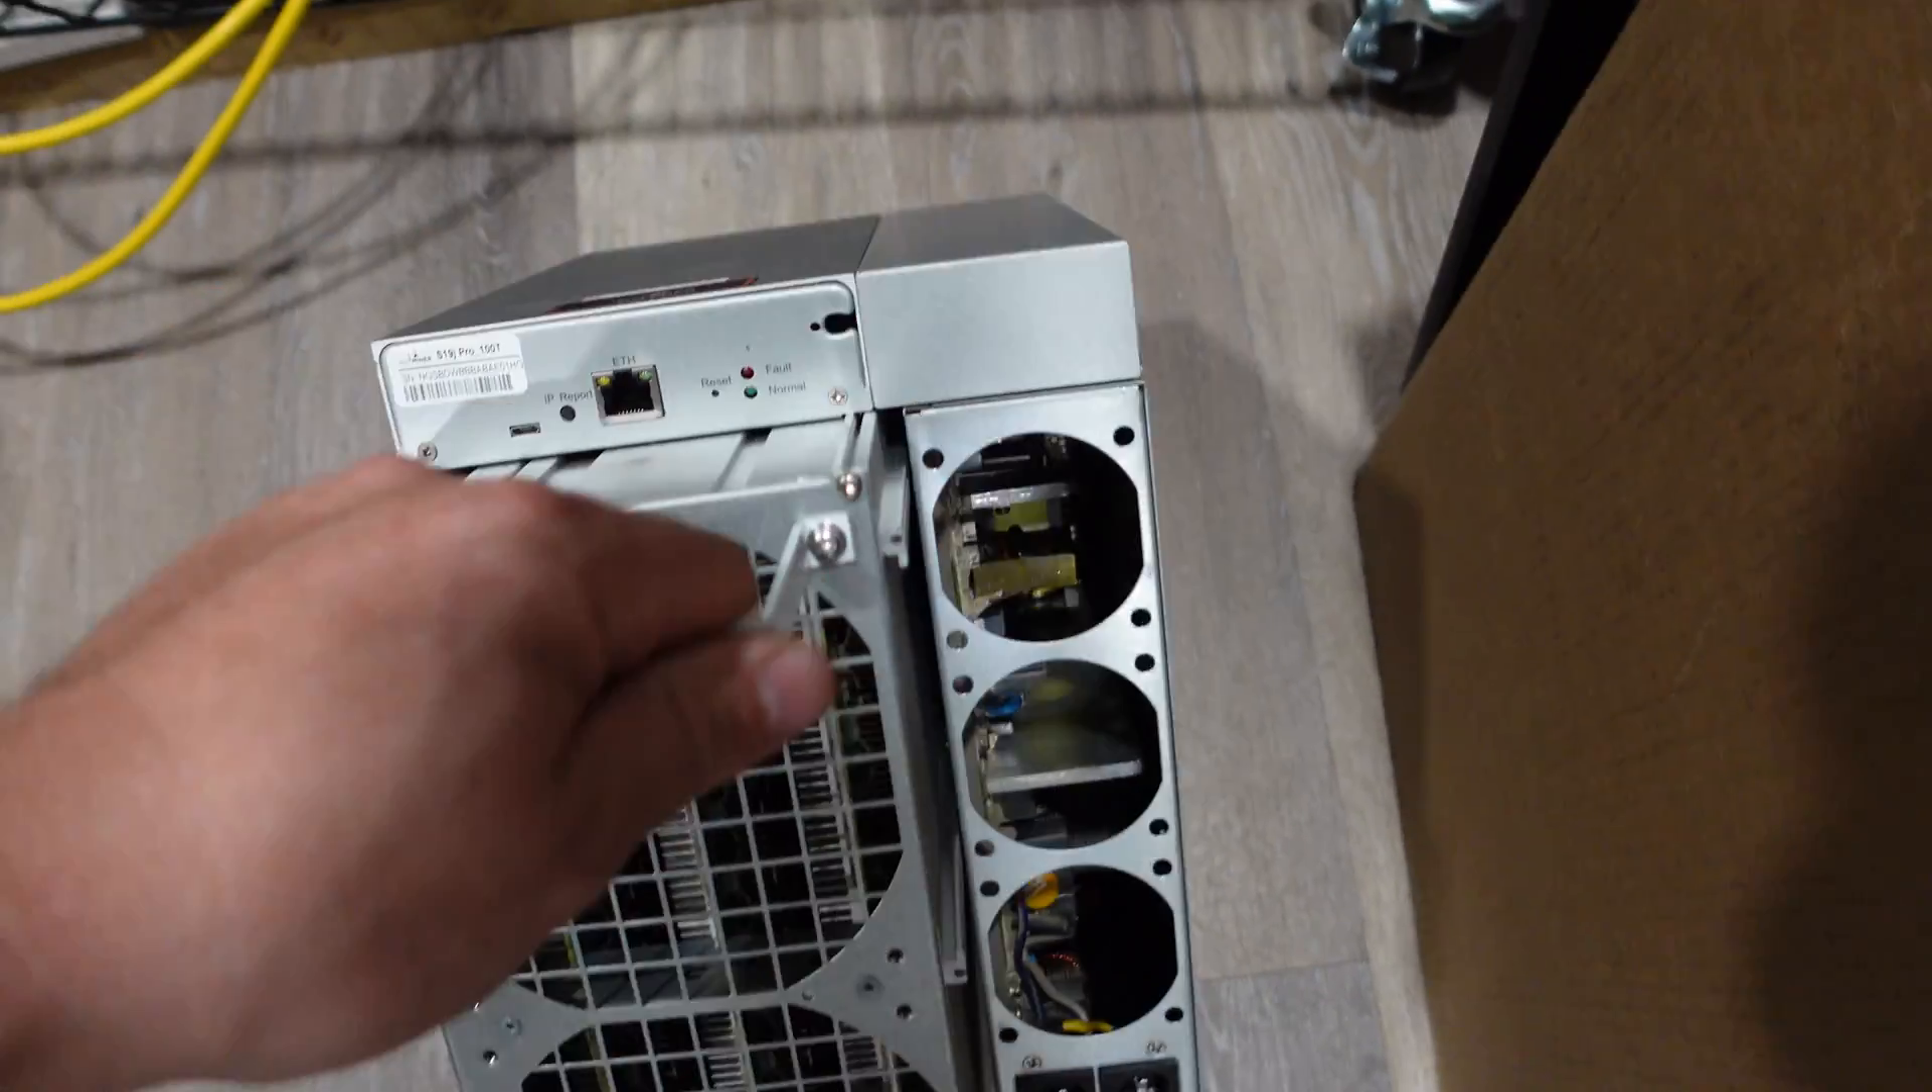This thing has been stripped down, cleaned entirely, fans removed, power supply fans removed.